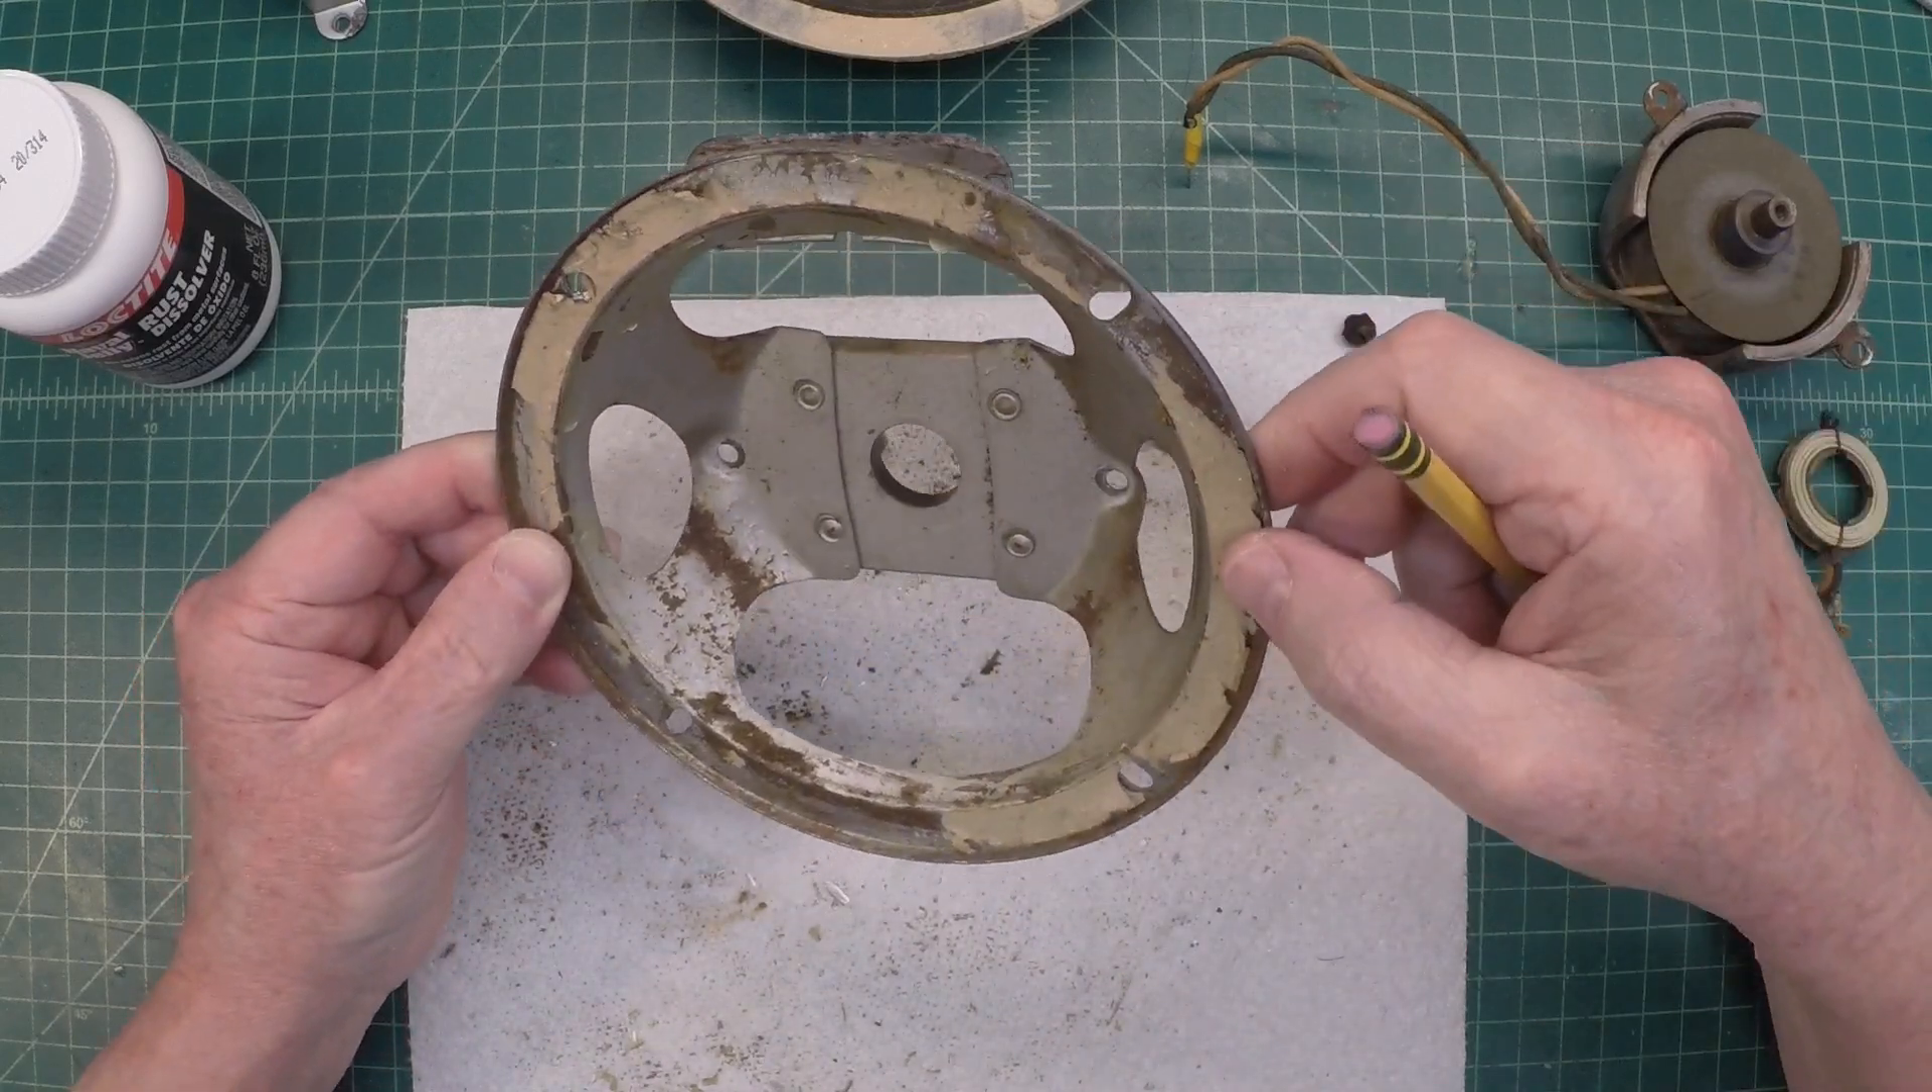This is the soft iron material right here. It's been attached to the frame itself by some pop rivets you can see.